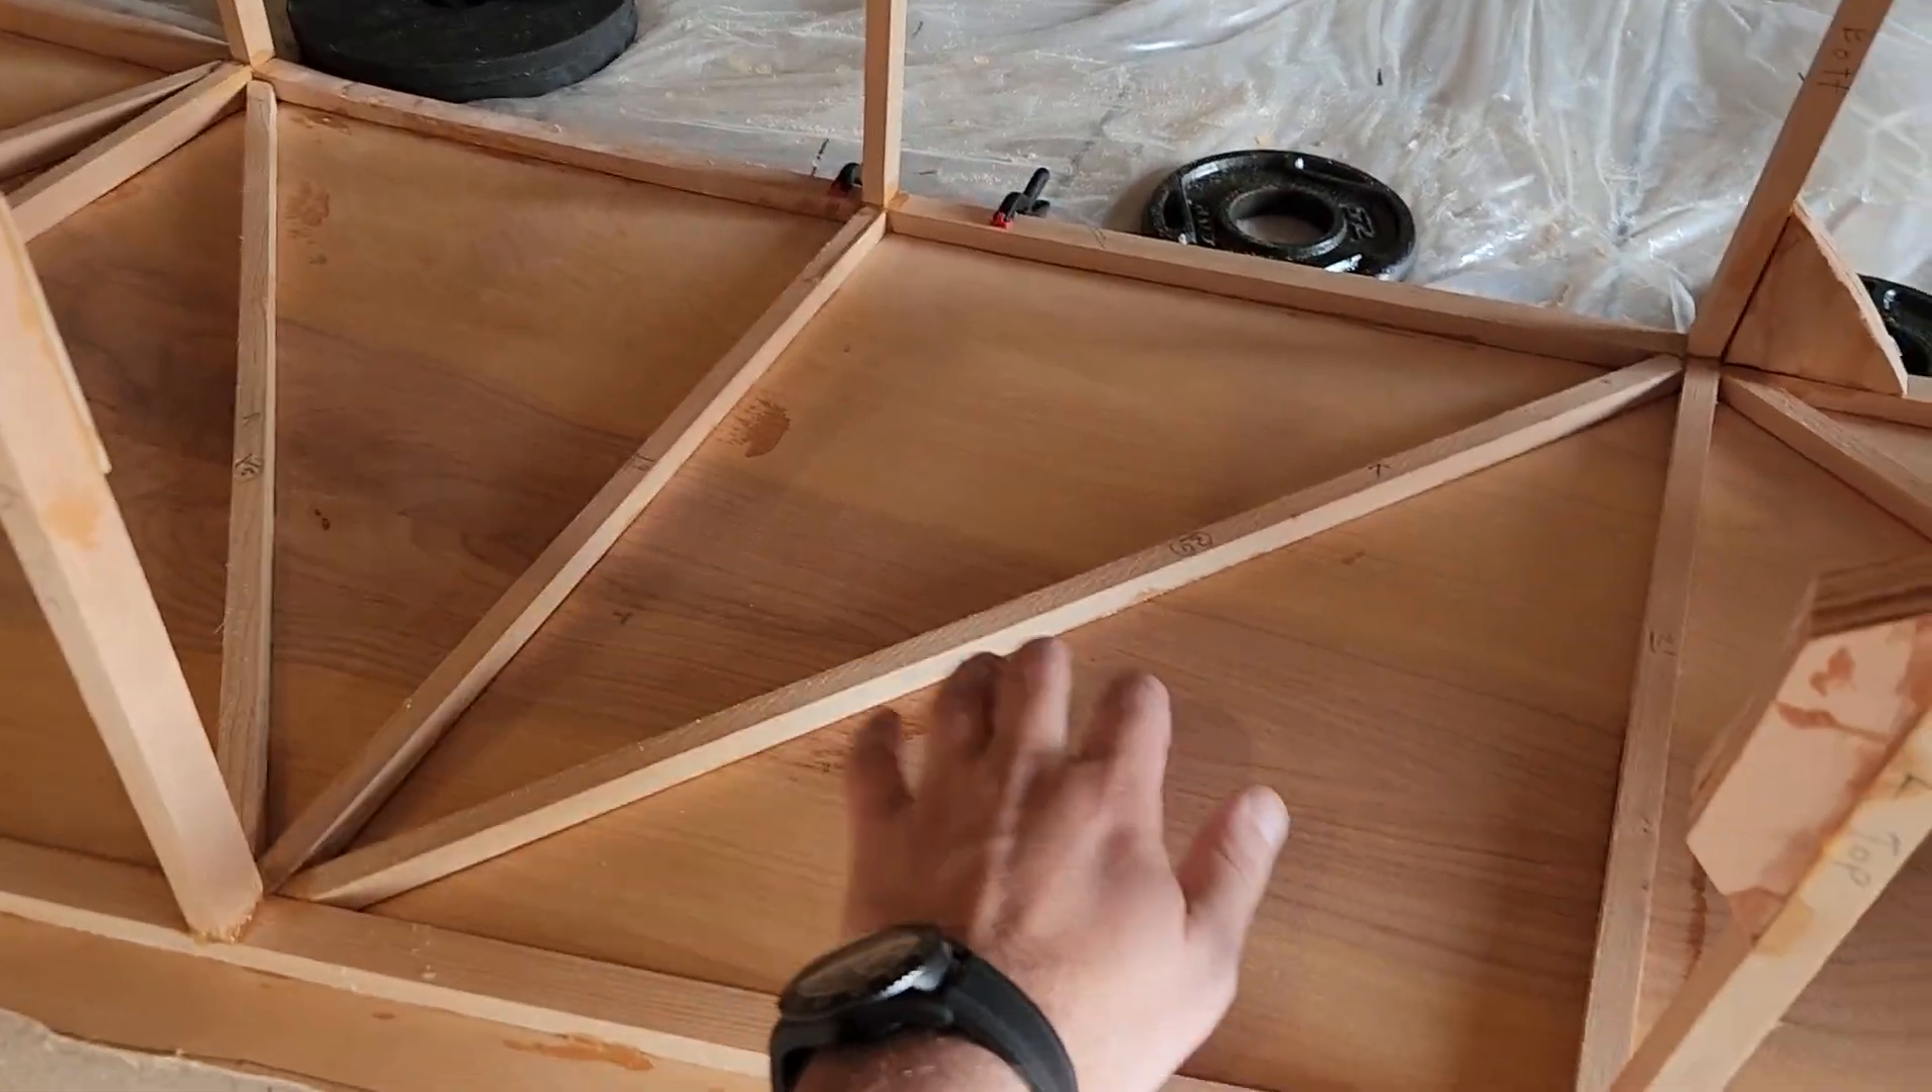As you can see, I got the lower skin hung, so that got epoxied in there.